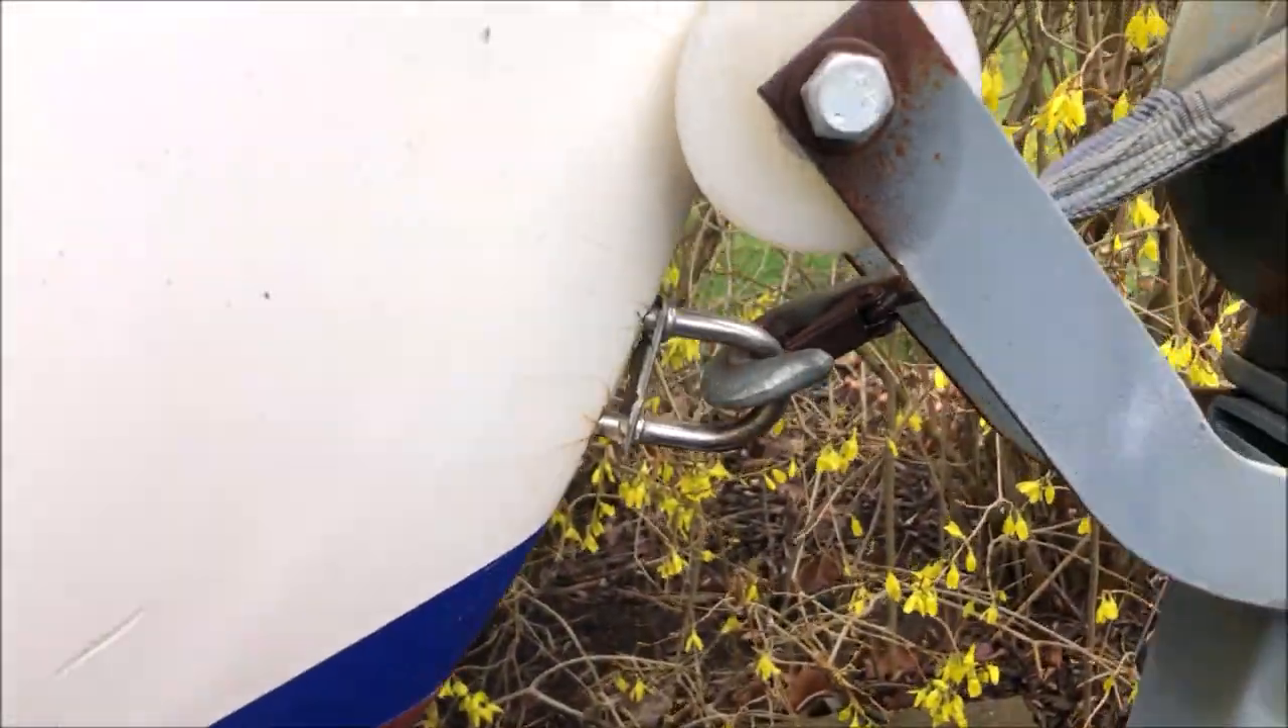Let's see, the eye hook is sticking out a little bit there.